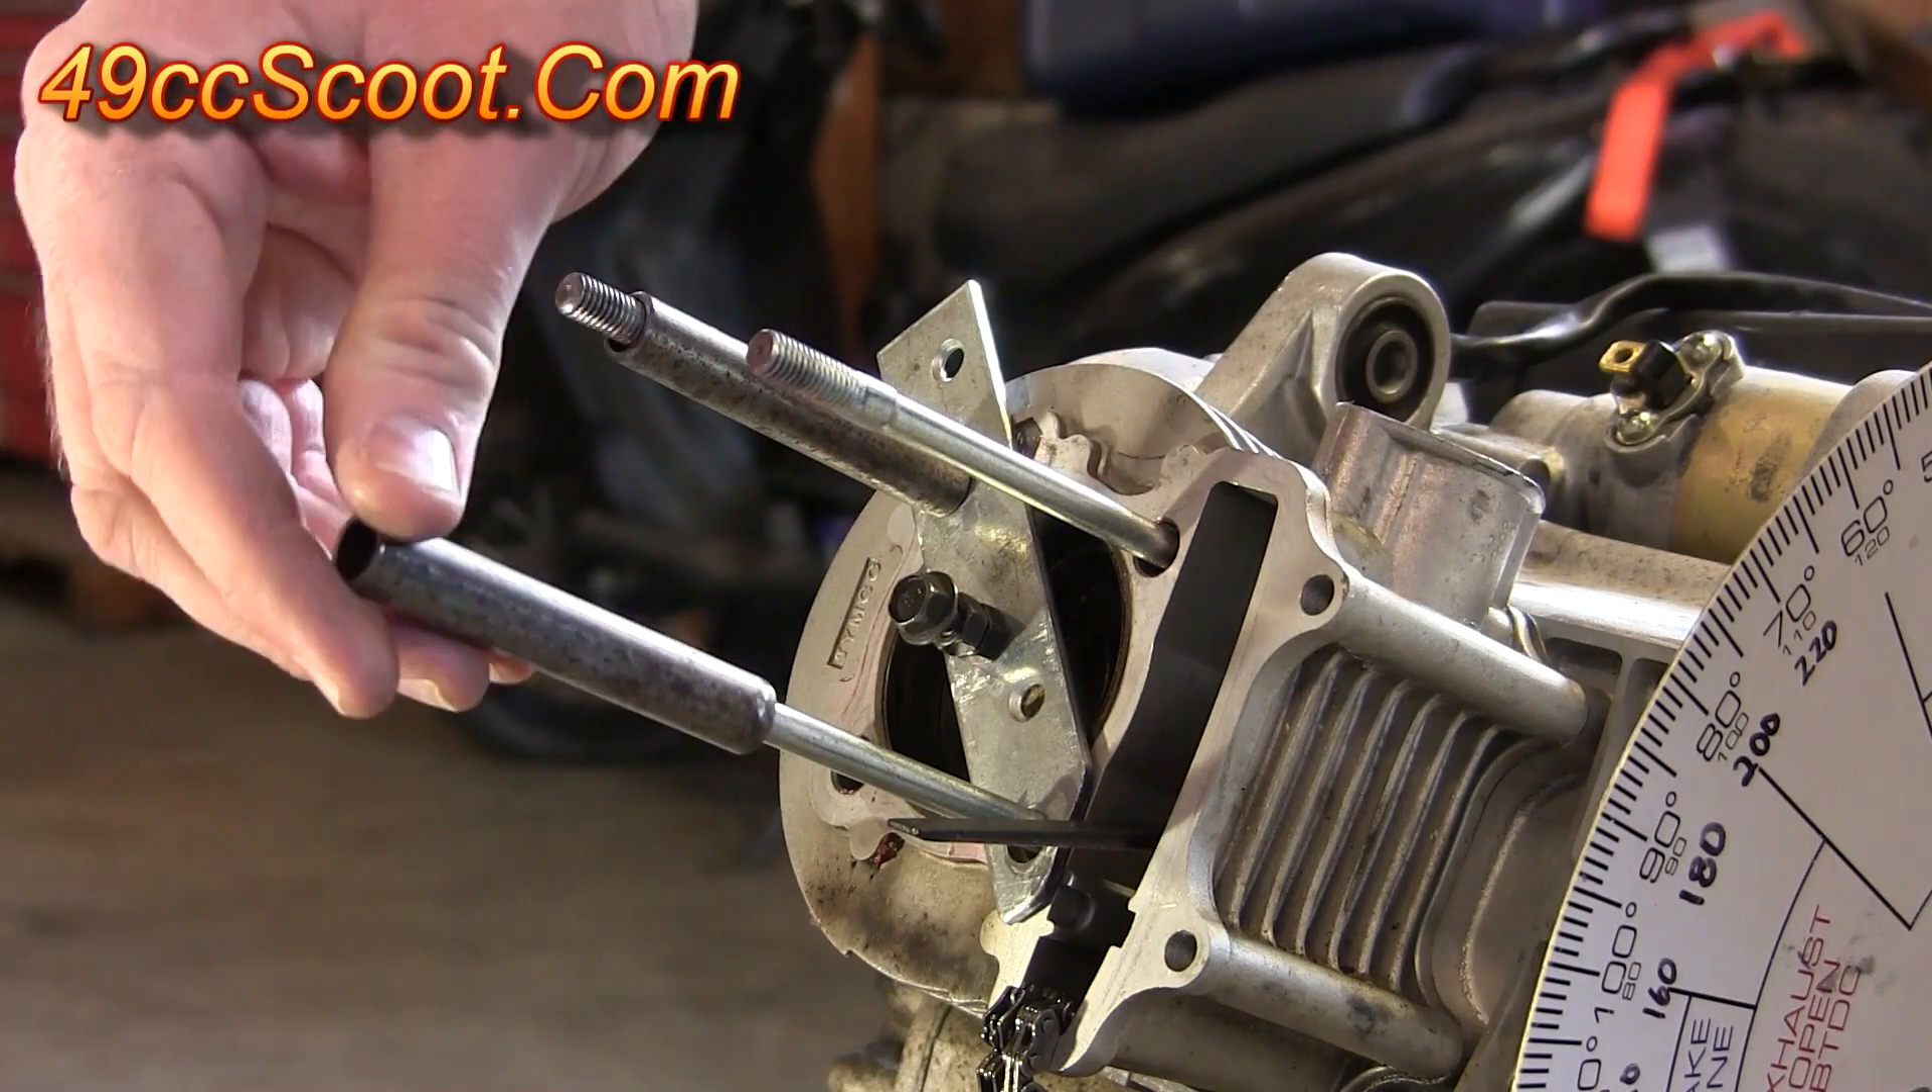The studs are too long obviously to just use nuts by themselves.